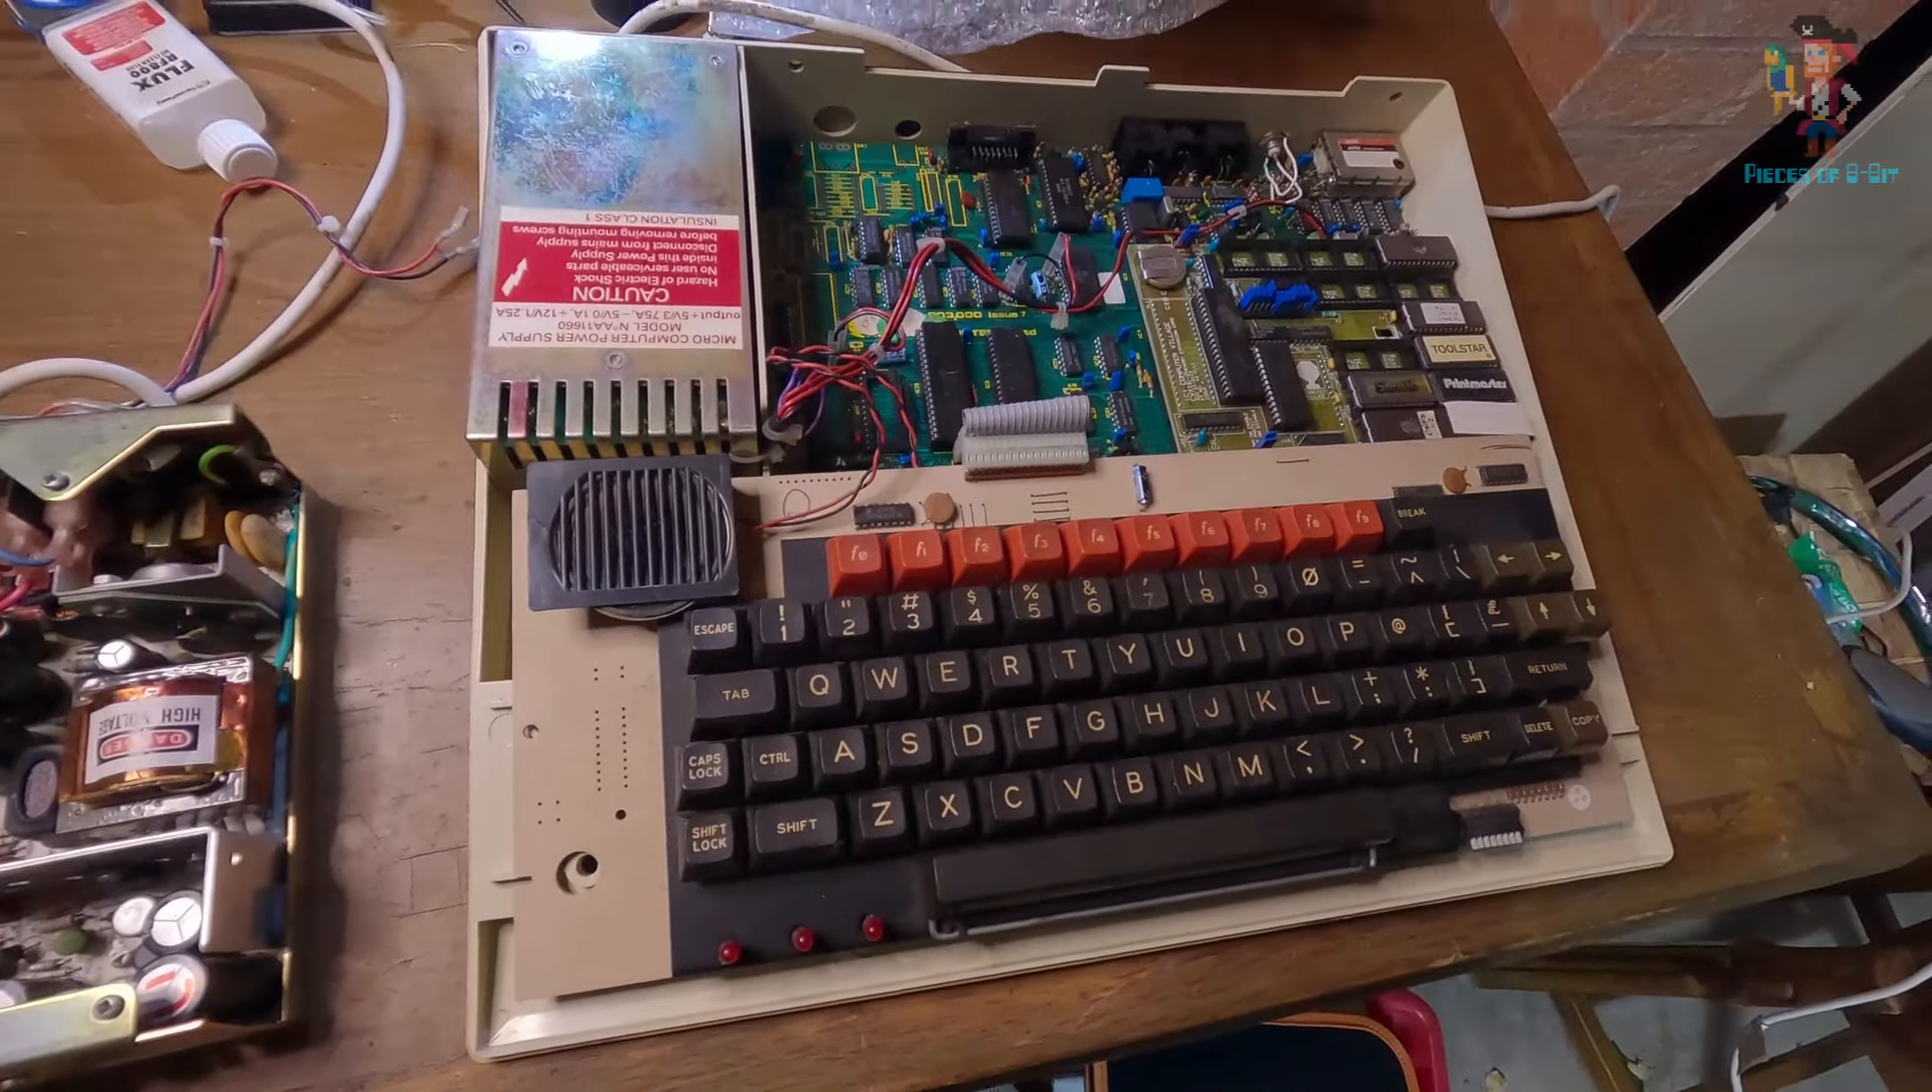So I've taken the lid off this as you can see.